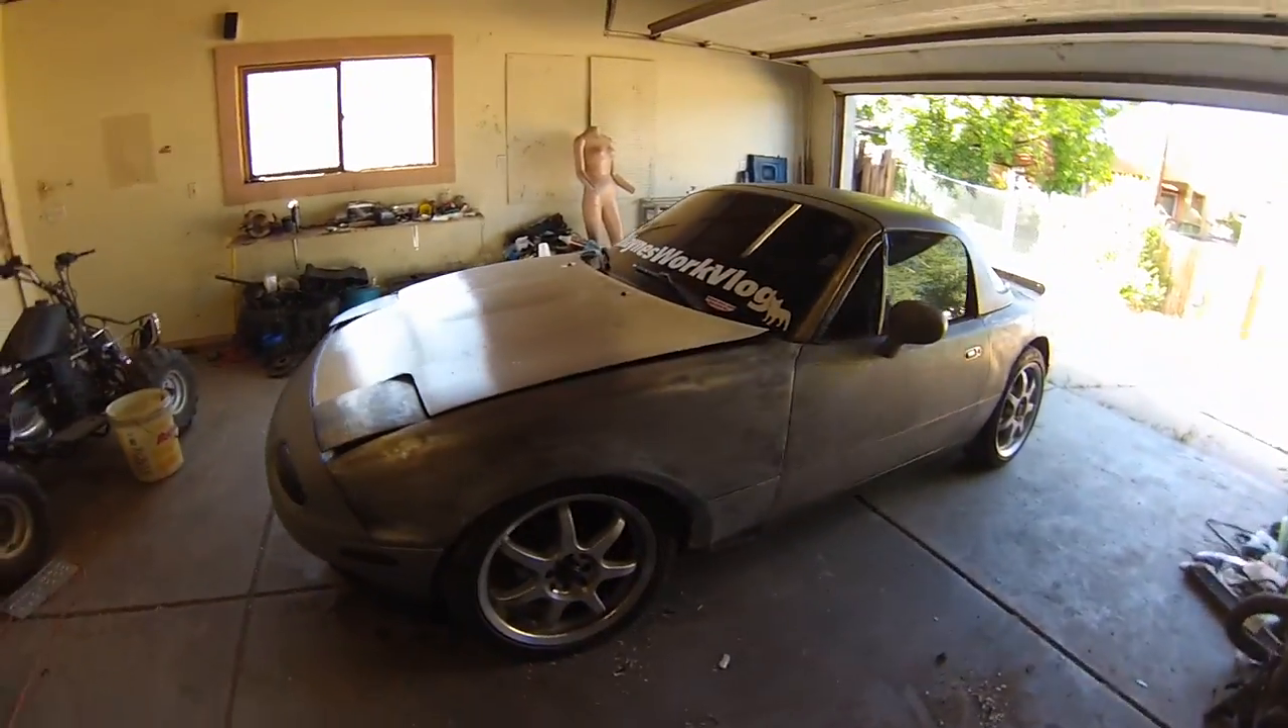And I even put the fenders back on.